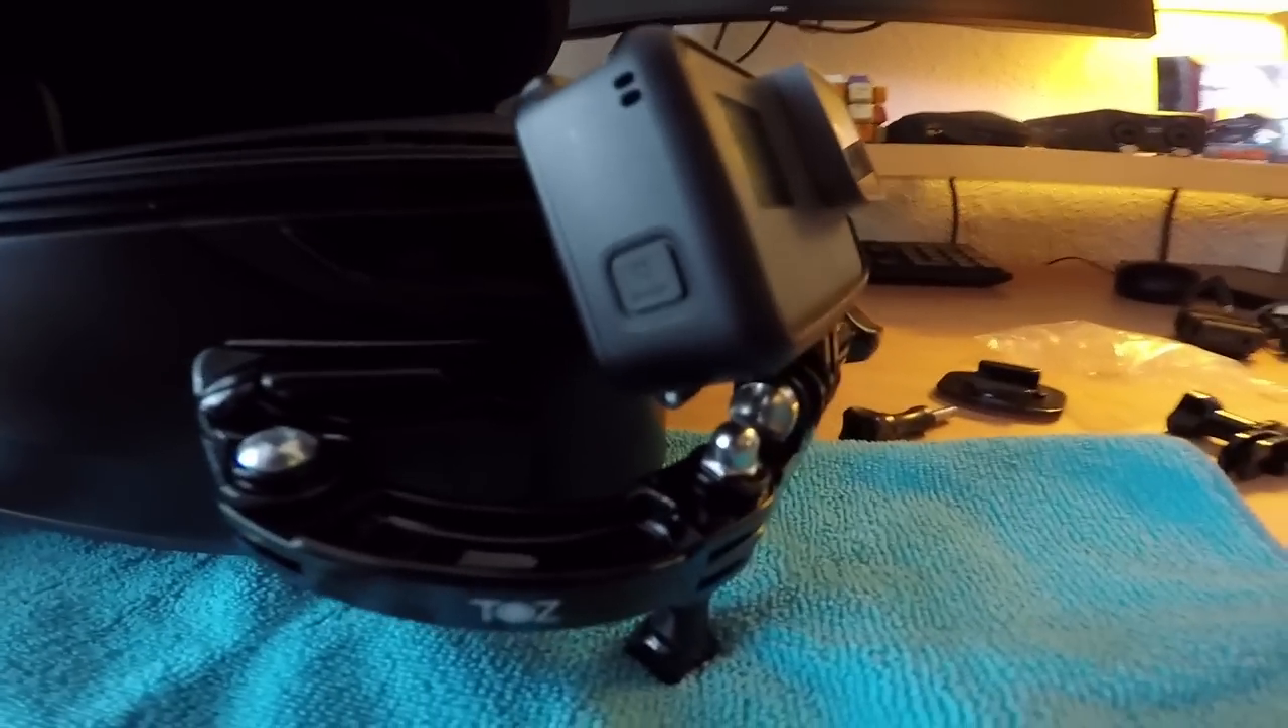Awesome so we got the GoPro mounted looks good.